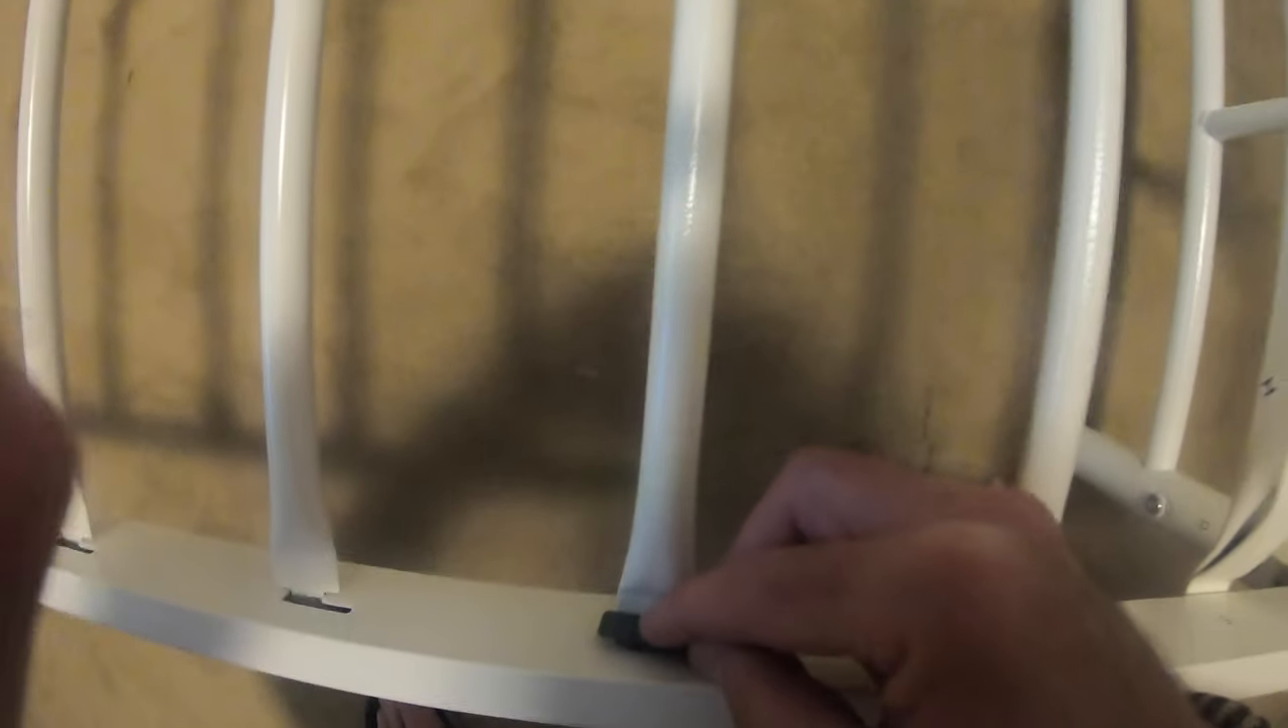I've got all the rails in i'm now going through putting all of these y clips in.